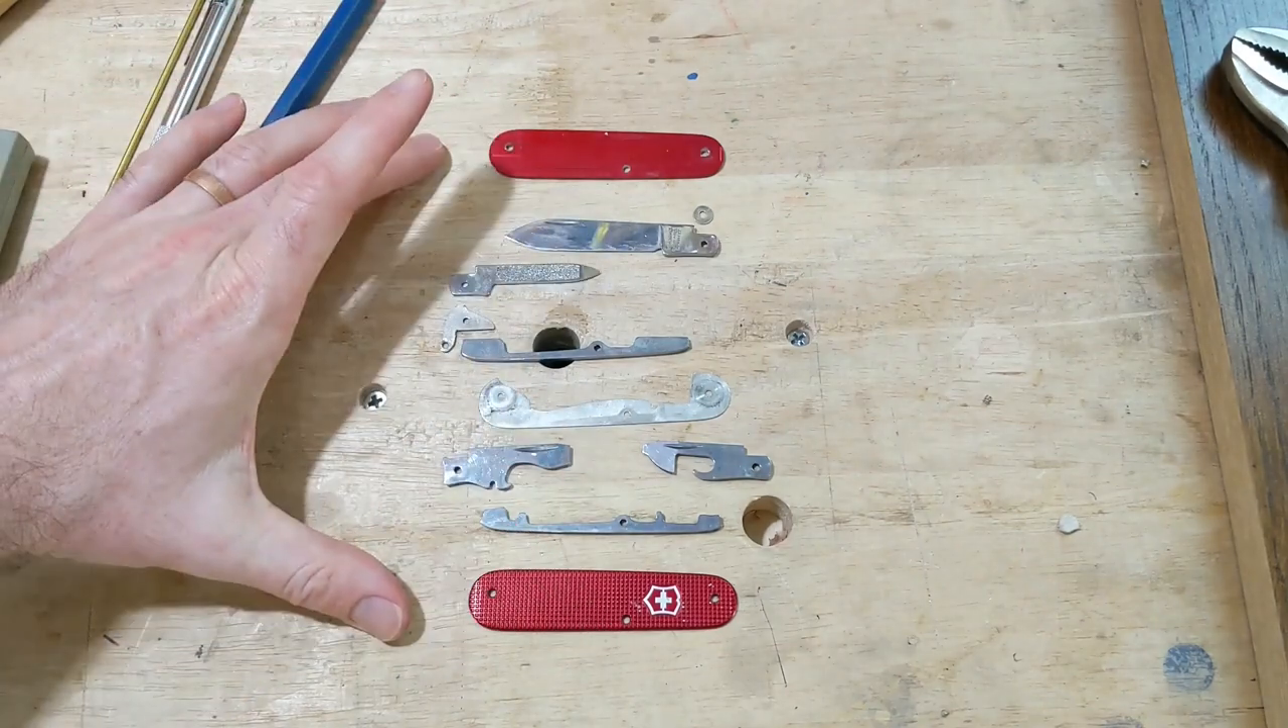So here is the cadet fully disassembled. All parts laid out.